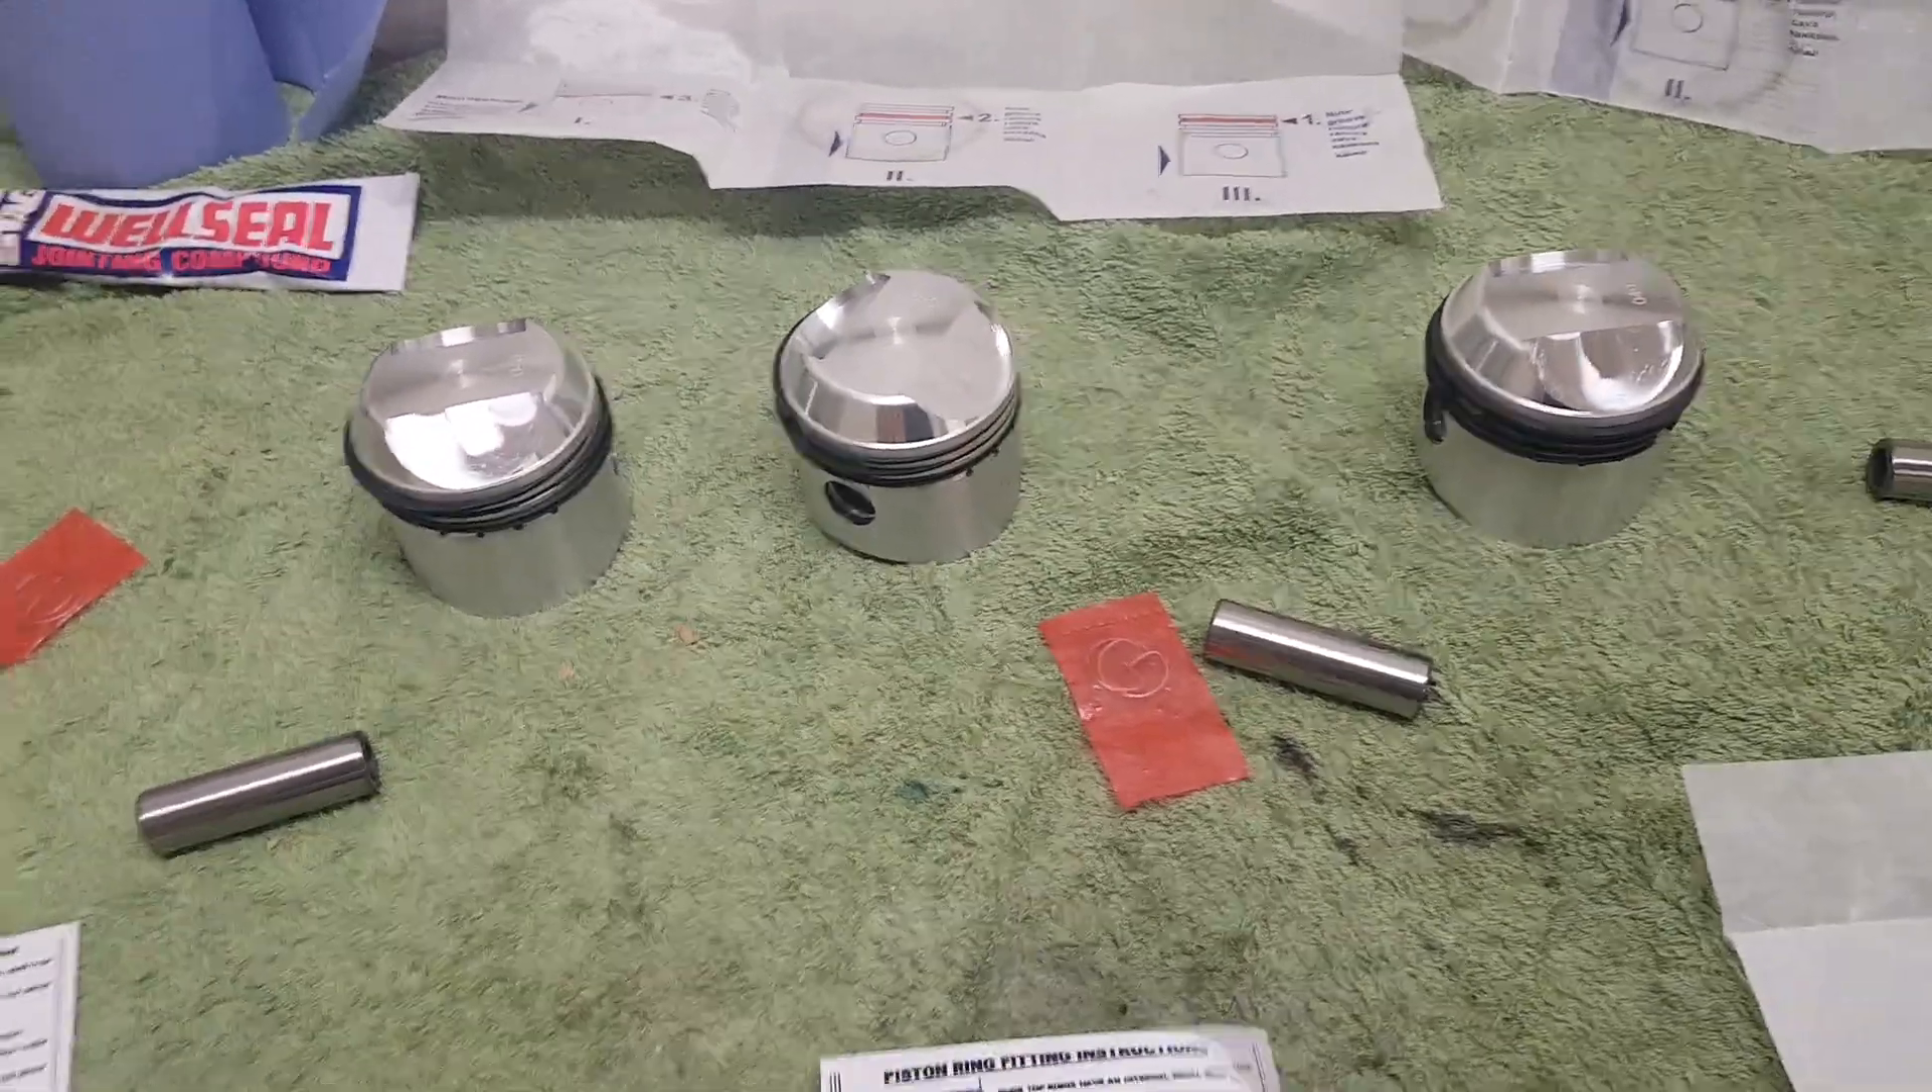Right the rings are now all fitted hopefully in the right groove and hopefully the right way up according to the instructions and we're now going to fit them to the con rods.